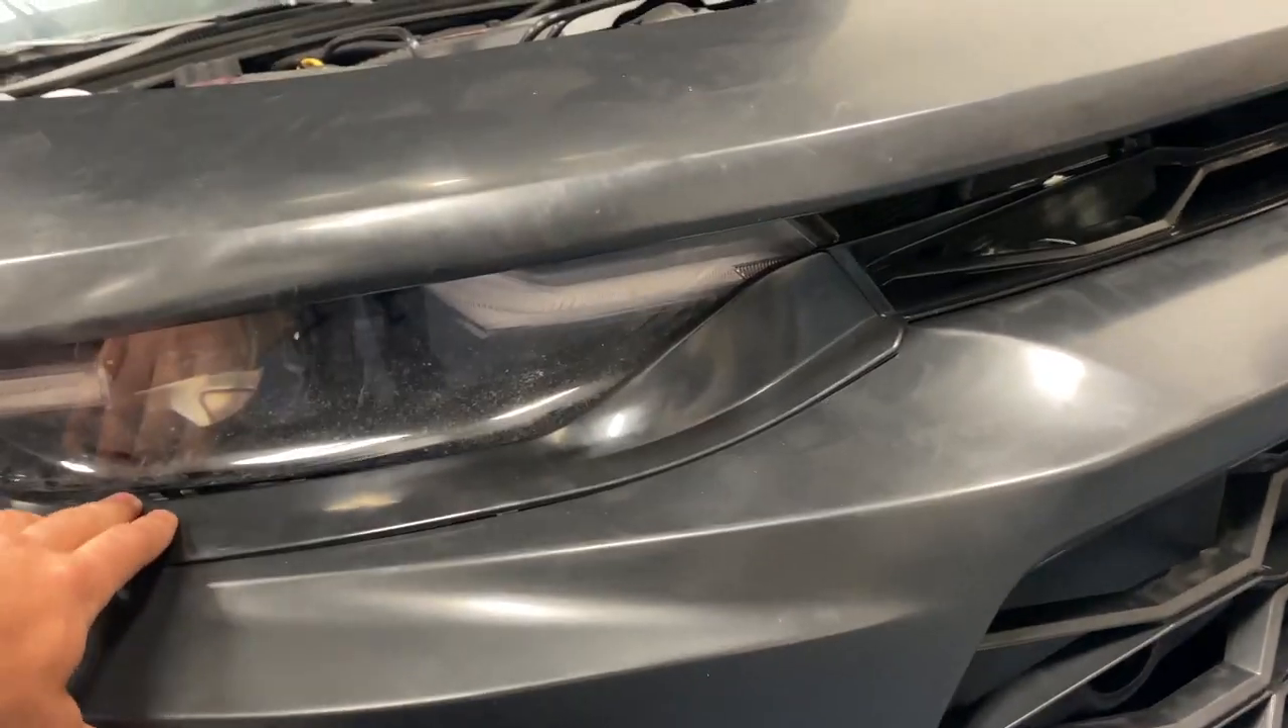So here we got the bumper officially on the car as you can see it's lining up nicely this headlight area is looking nice so far.